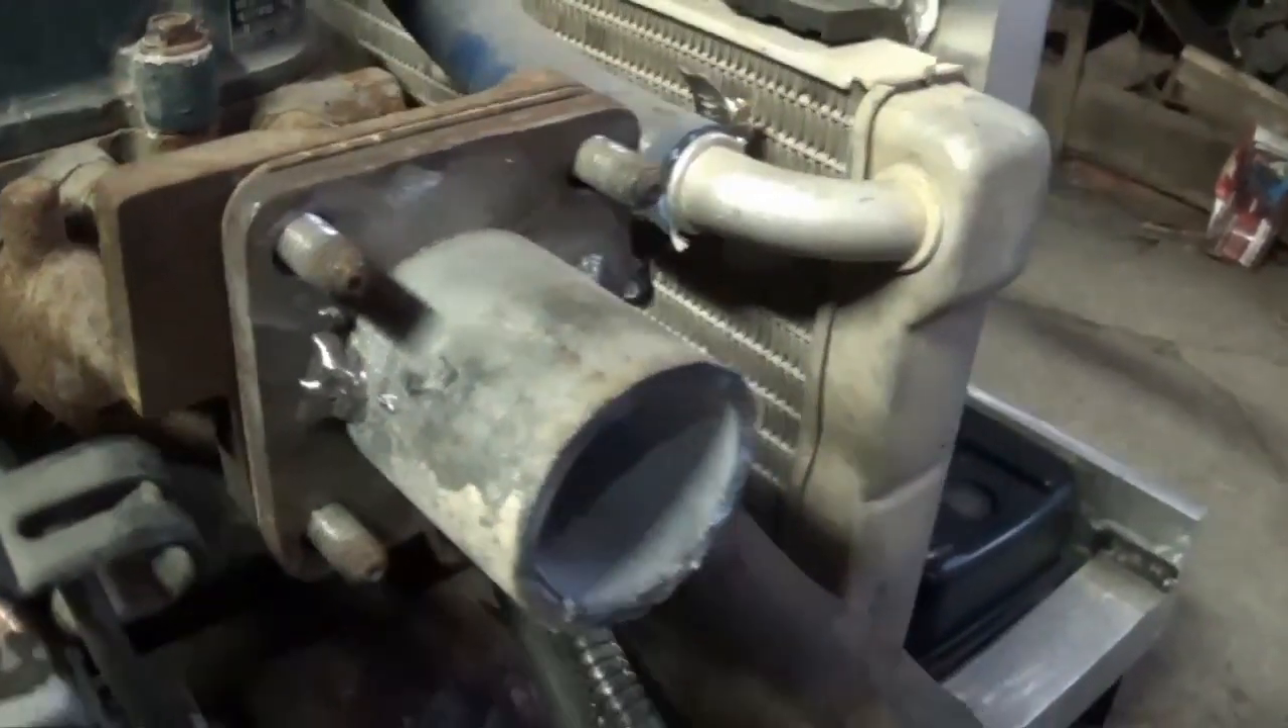I got that chunk of pipe. It's inch and three quarters long. Just tacked on there for now.